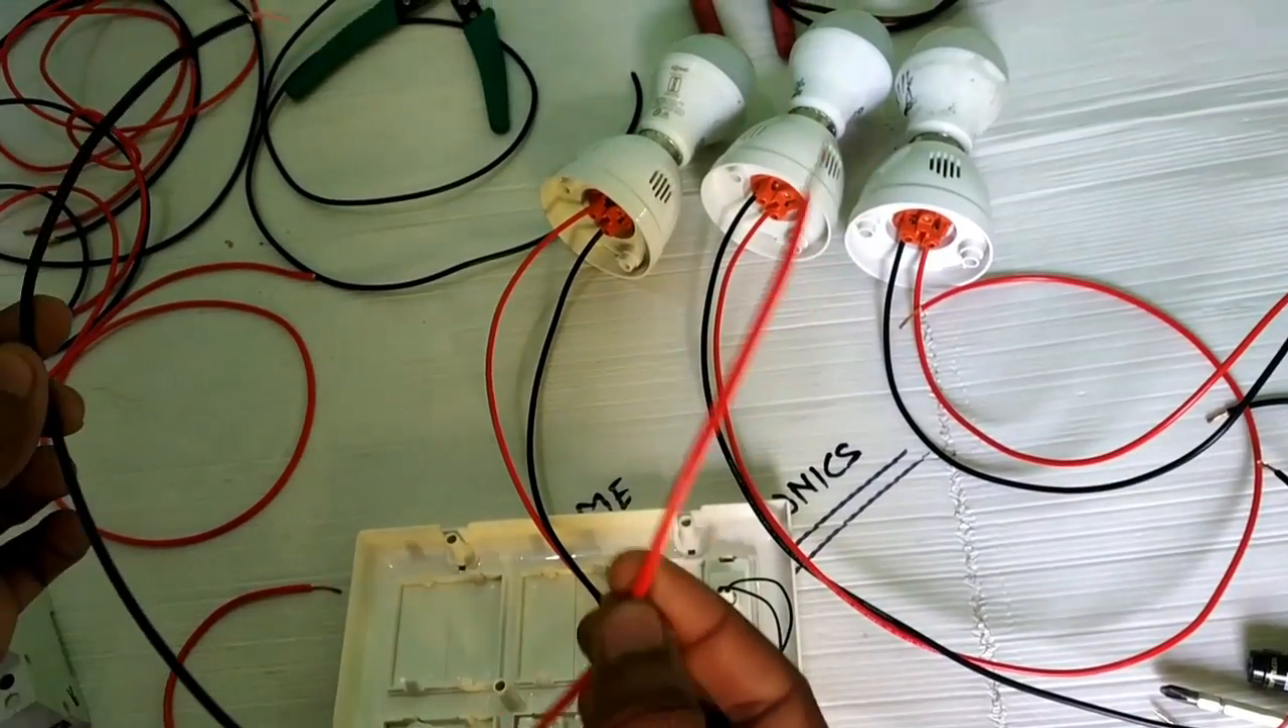तीन होल्डर मैंने correct कर लिया है और तीनों में एक एक बॉल्ब दे दिया है।